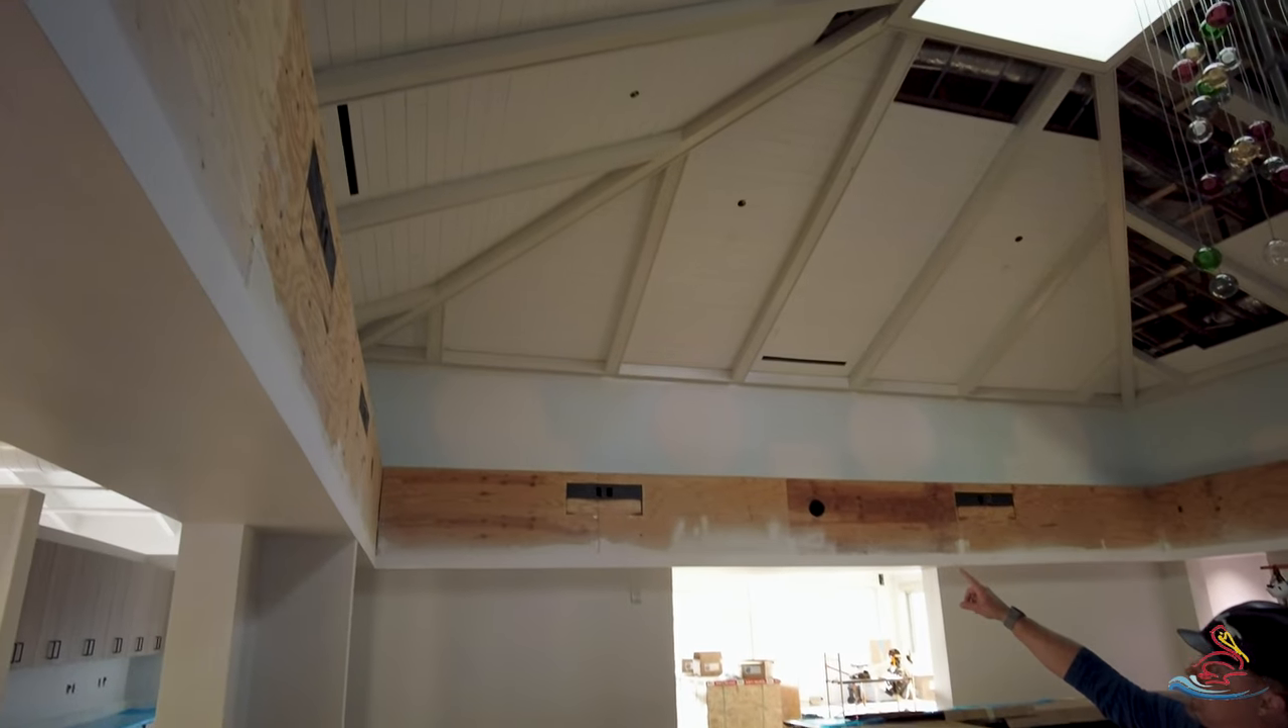And you can see, at least as far as the sound abatement, we are getting the slat wall going in right now in the ceiling.